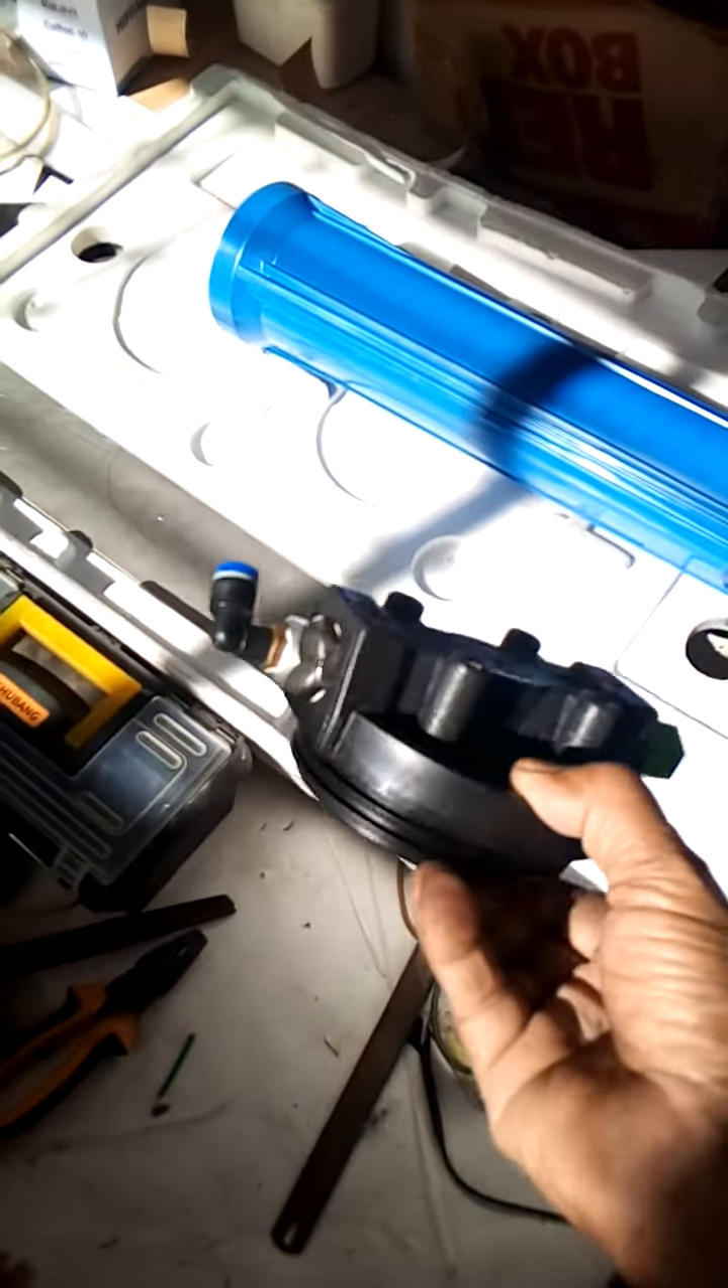یہ دیکھئے جی میں نے یہ فٹنگ لگا دی ہے۔